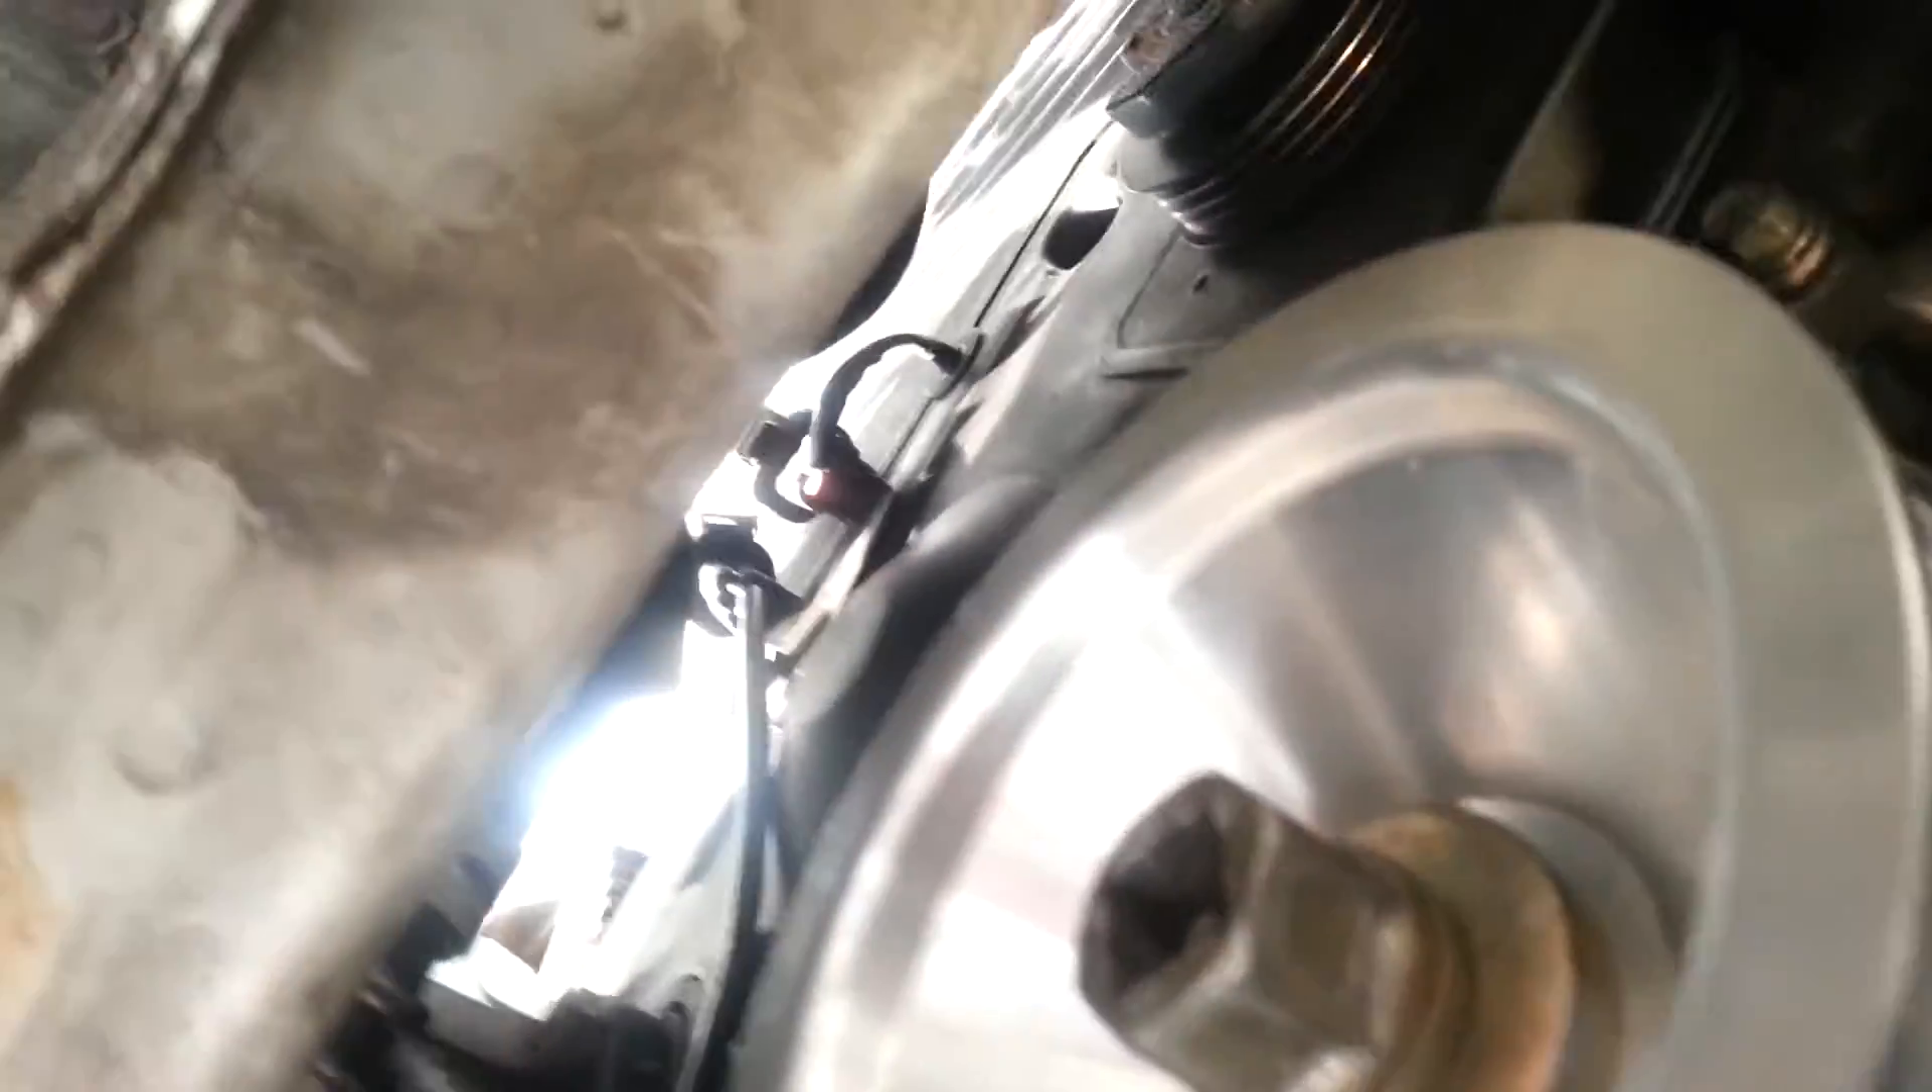Just a bottom view, I've got the crank pulley on. I haven't put the belts on.